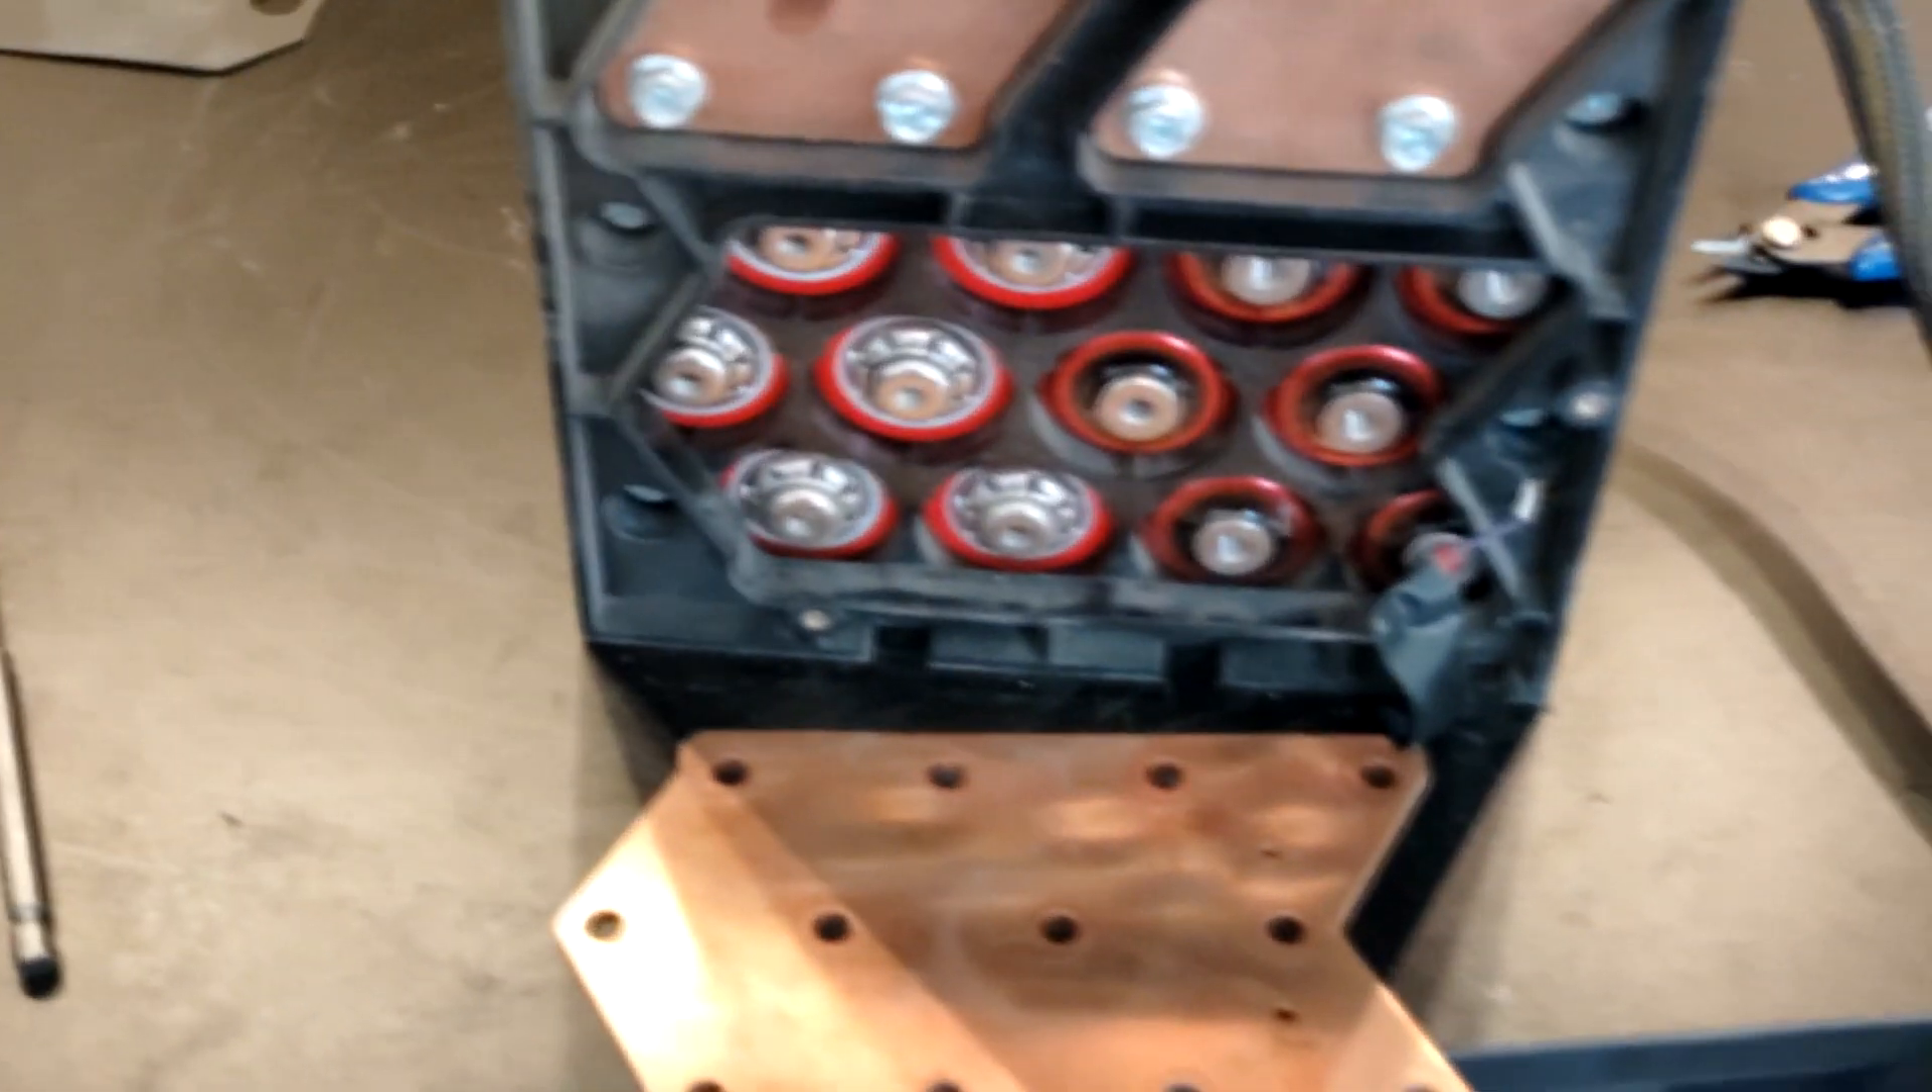All right, we got the plate off there.